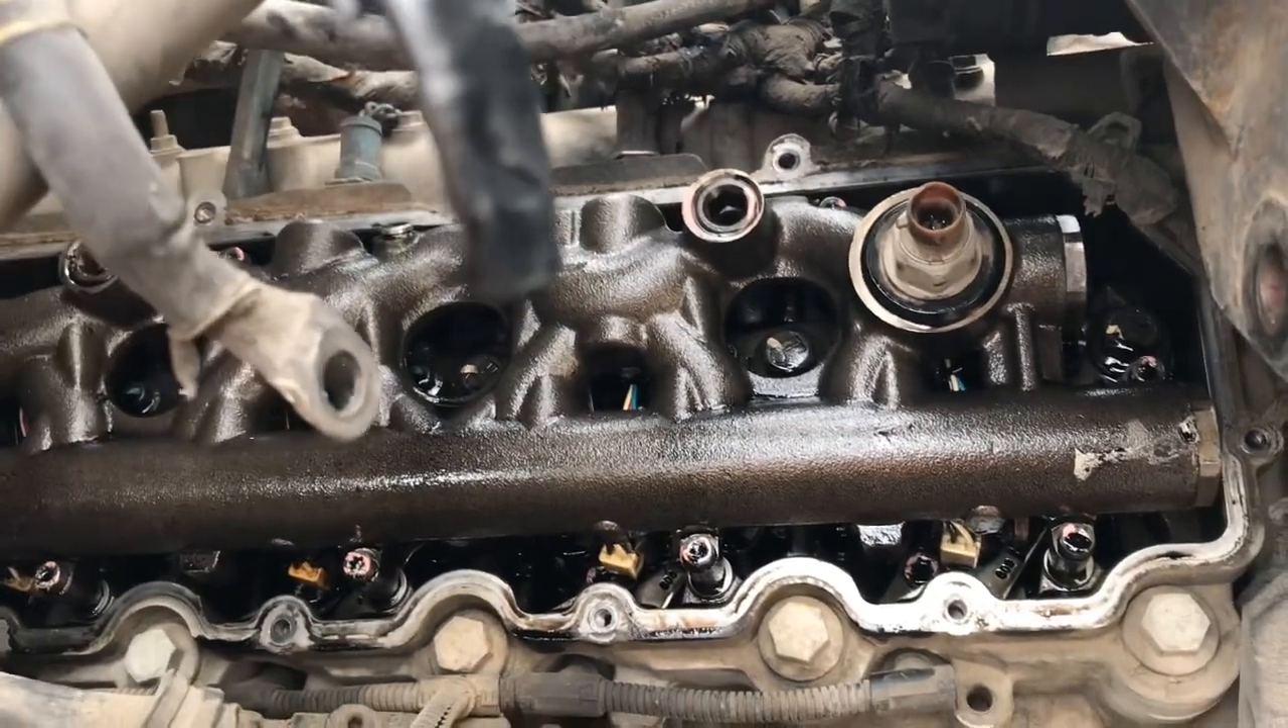Well guys valve cover is off.